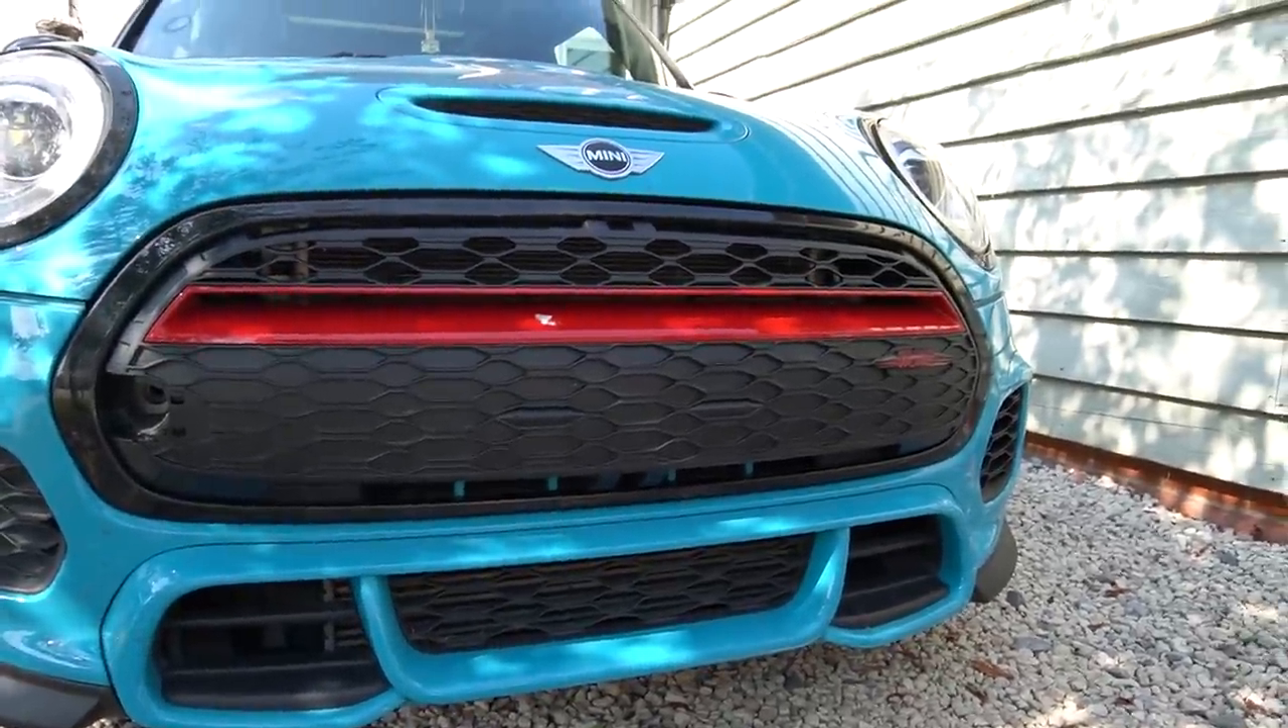I just haven't put the plate on yet. It's kind of cool without the plate.